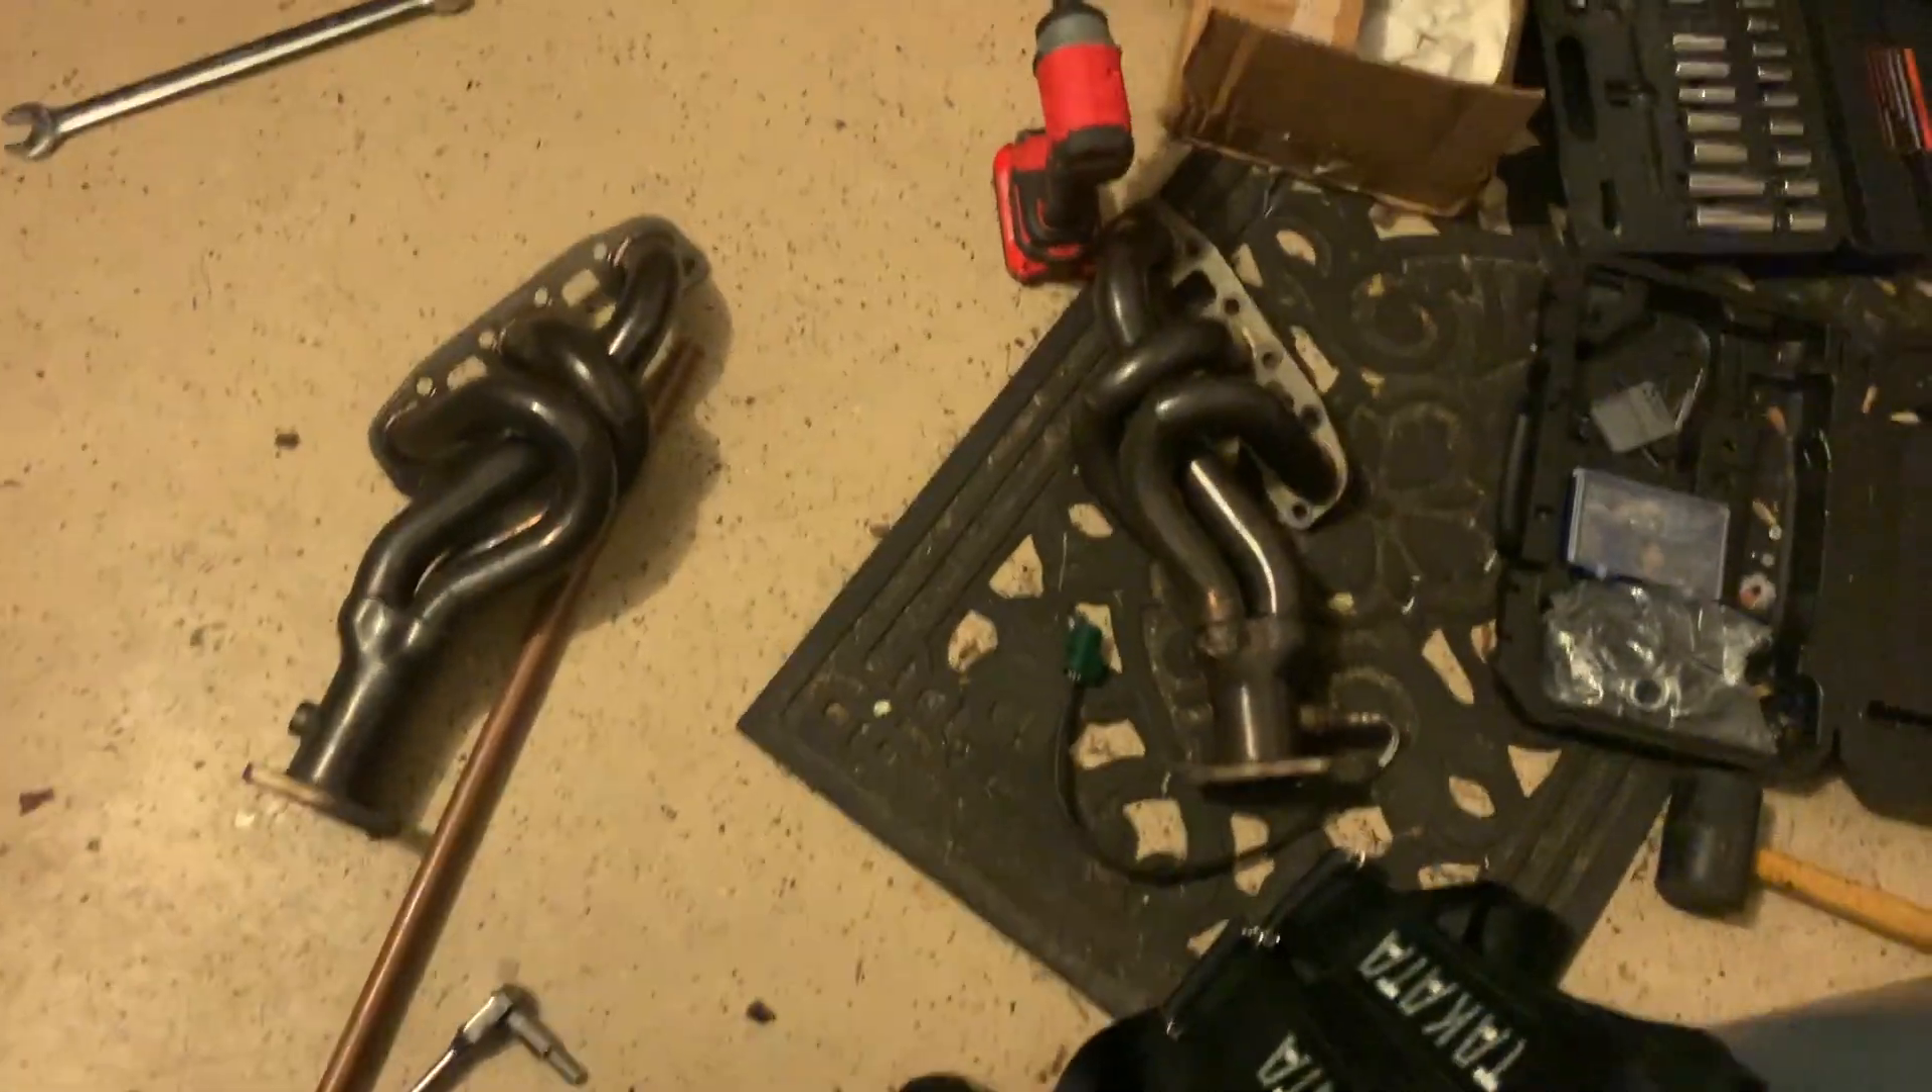All right guys so we have the headers out now it's time to put back in the oem ones.